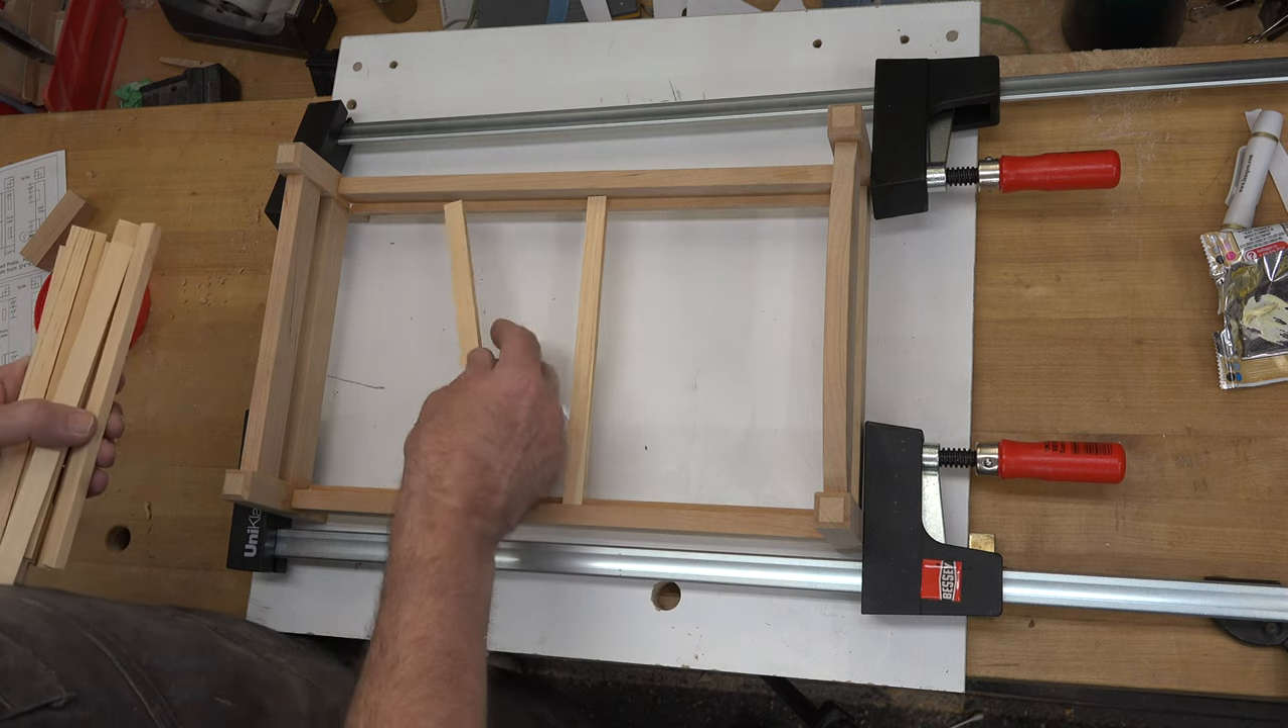Well at this point i've got the bed glued together the entire frame is the way it should be there's just 14 more pieces to put in place and that would be these mattress support slats.